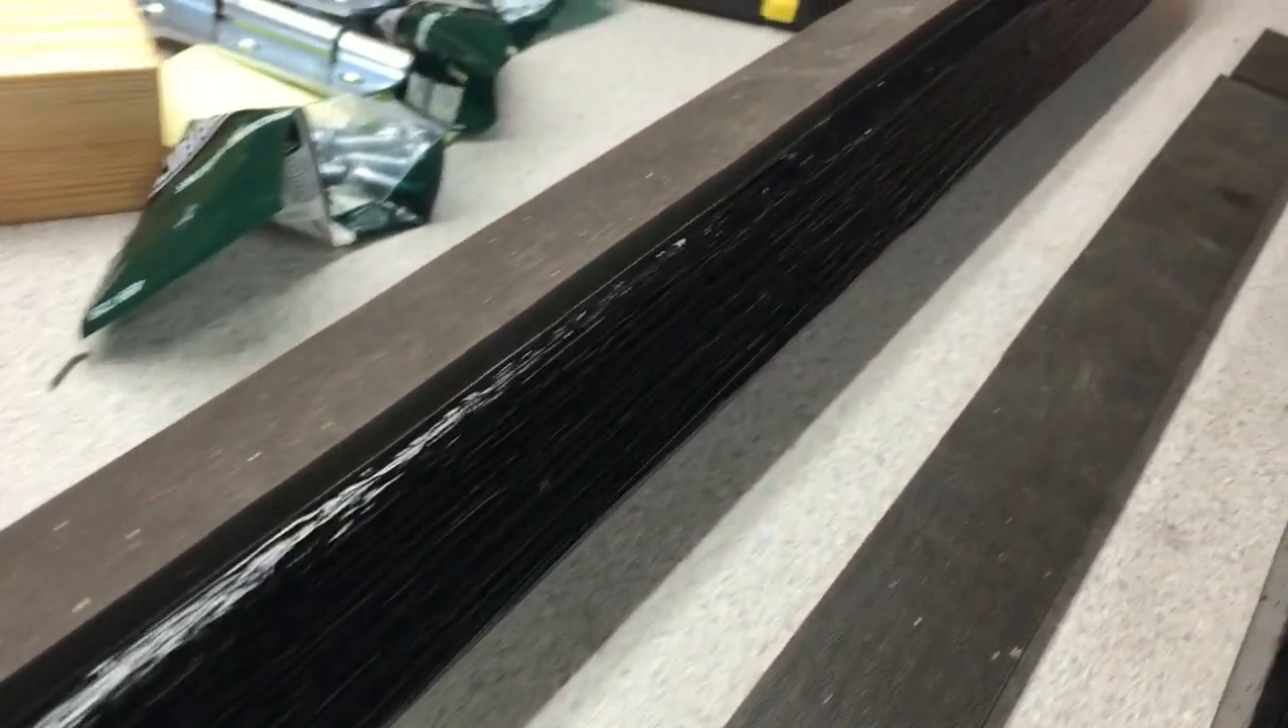So this one here, I have the rubber. It's all glued on to the side that will face the tank.